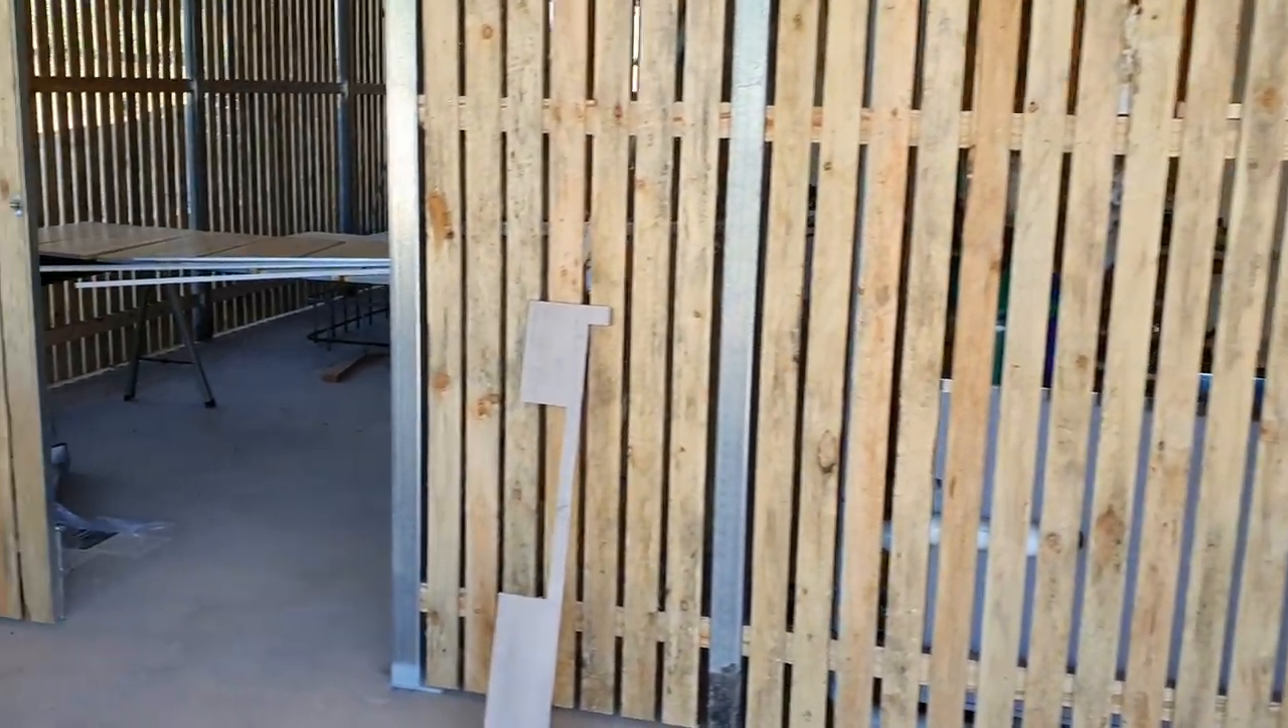So as you can see from behind me, we've got all the battens on. So the place is now secure.